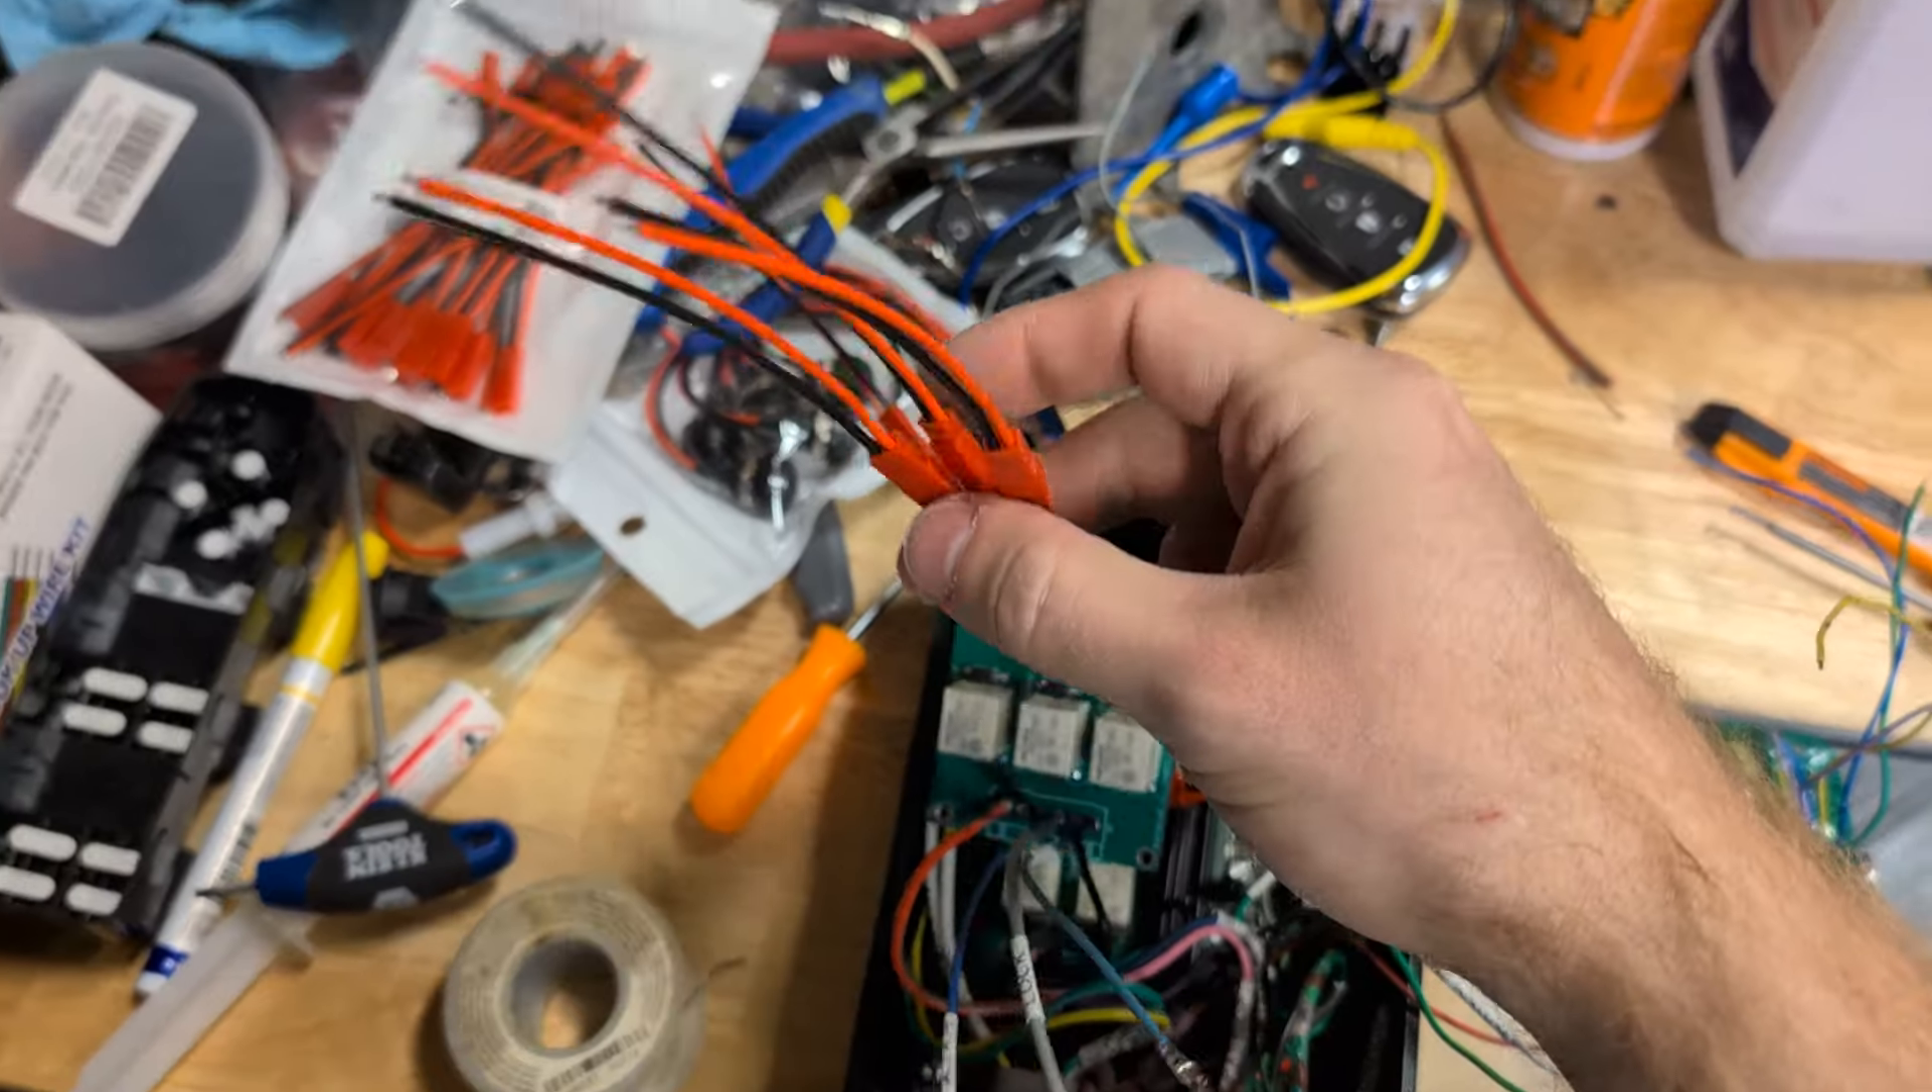I've got the connectors. These connectors don't quite go anywhere yet, but it's getting pretty close.